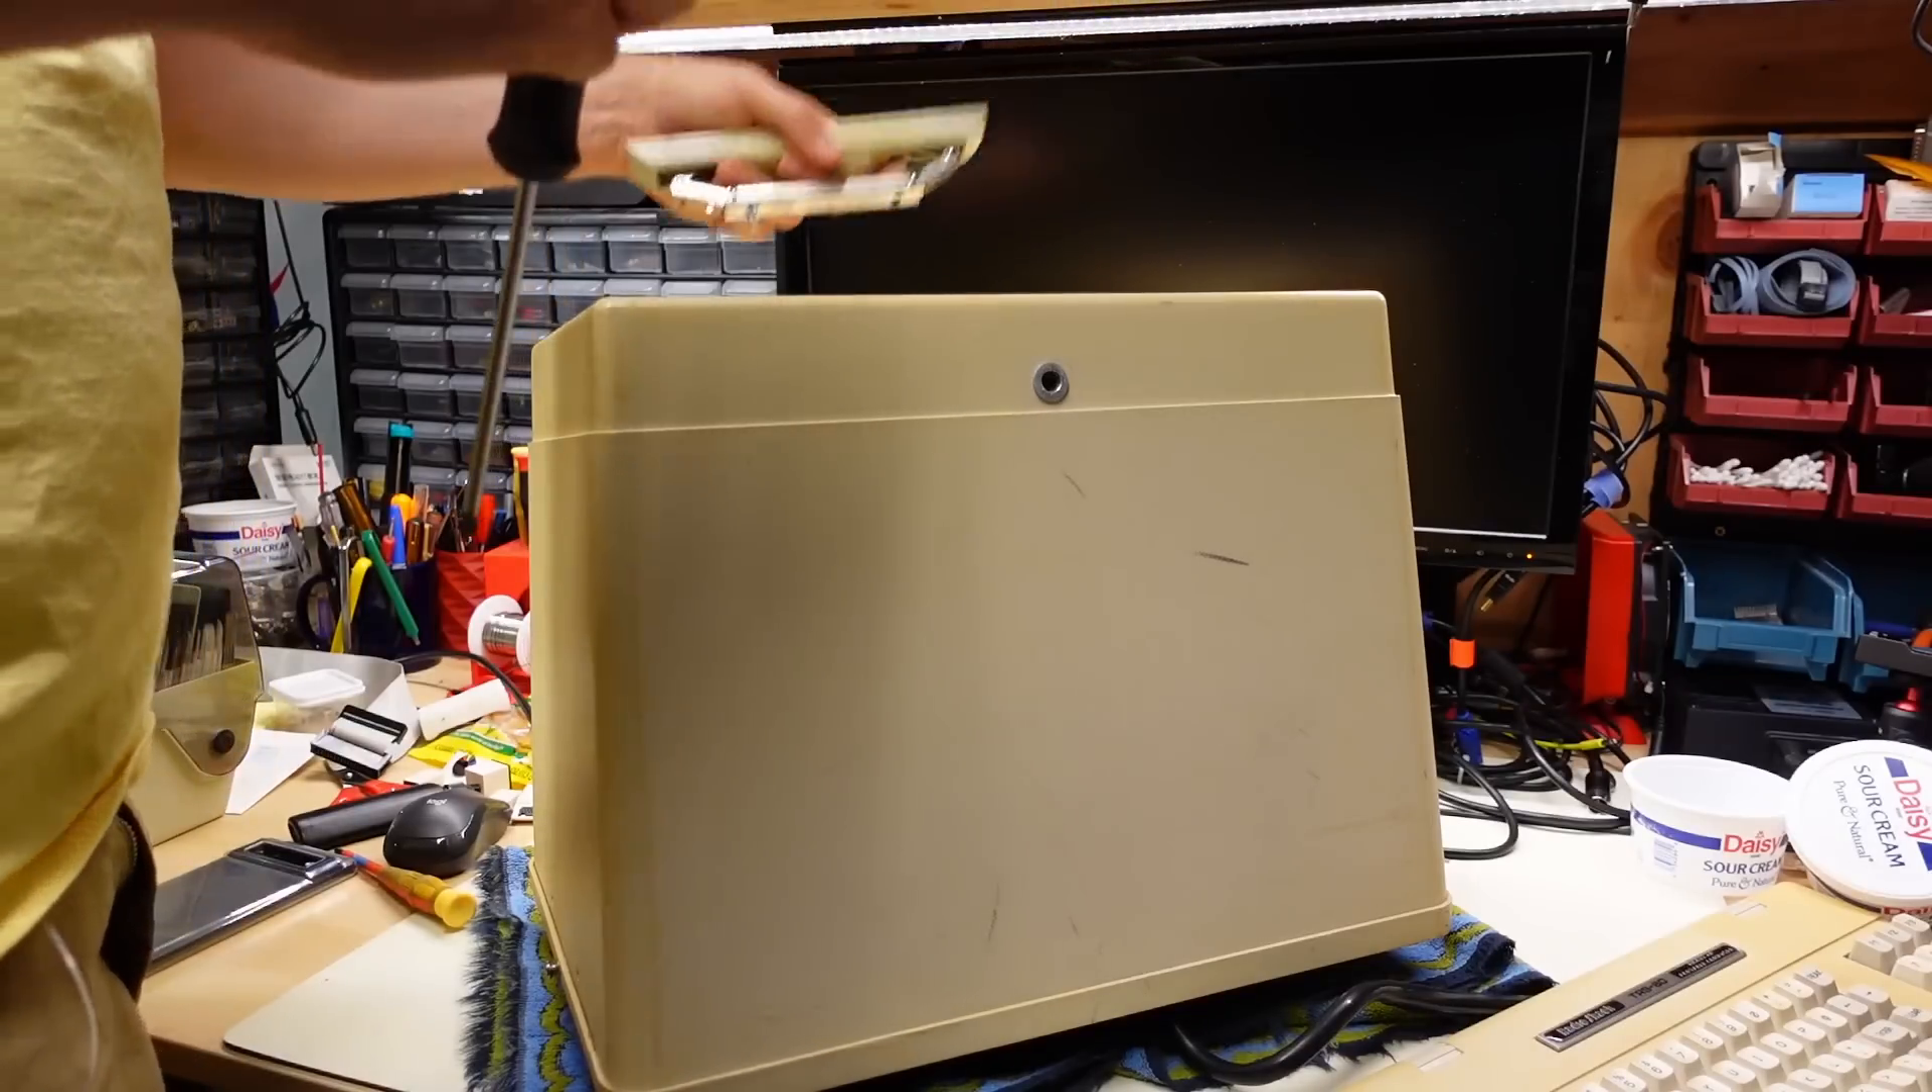All right, there we go. The handle is removed.